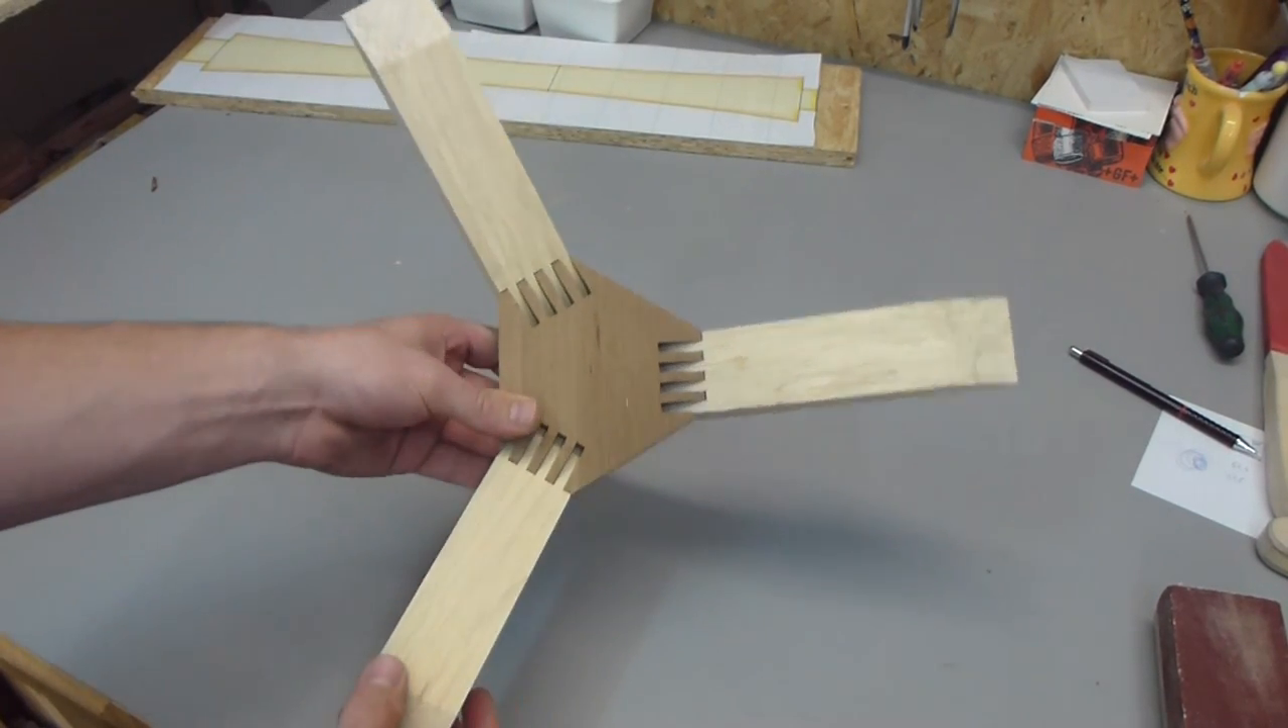The fingers are cut and they fit really nicely.